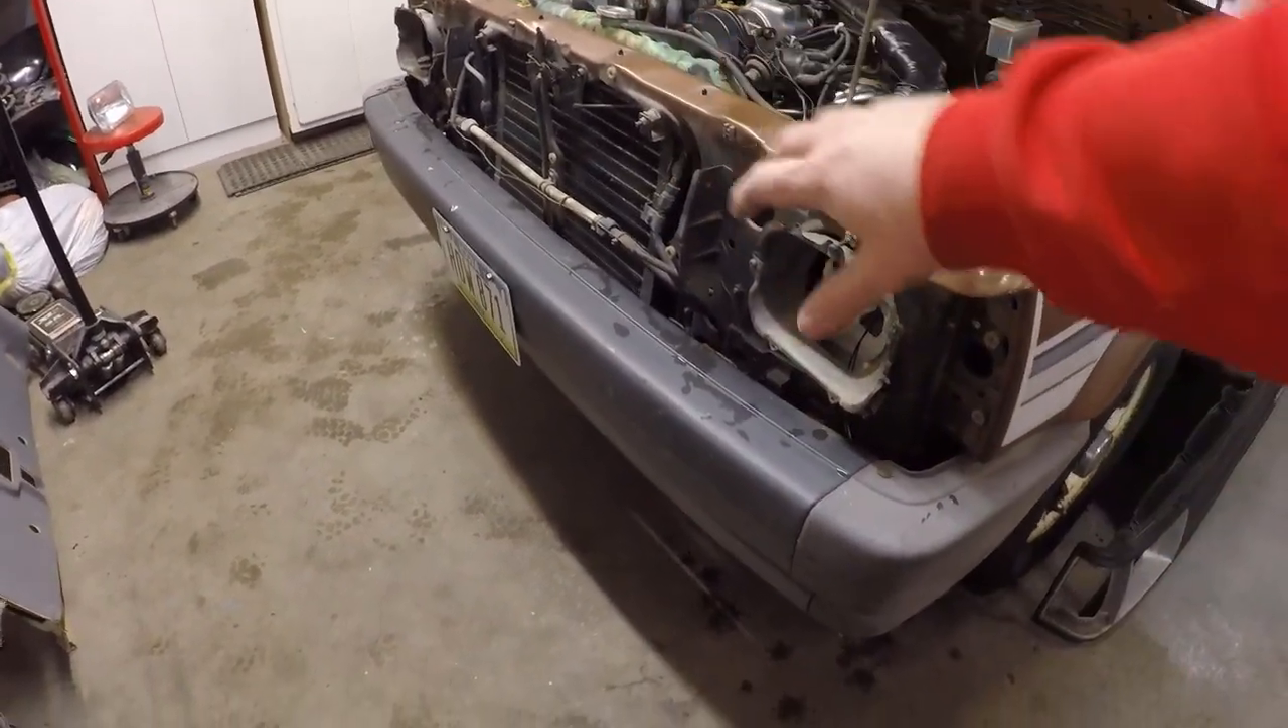So now we managed to get the front end completely disassembled everything is out here.